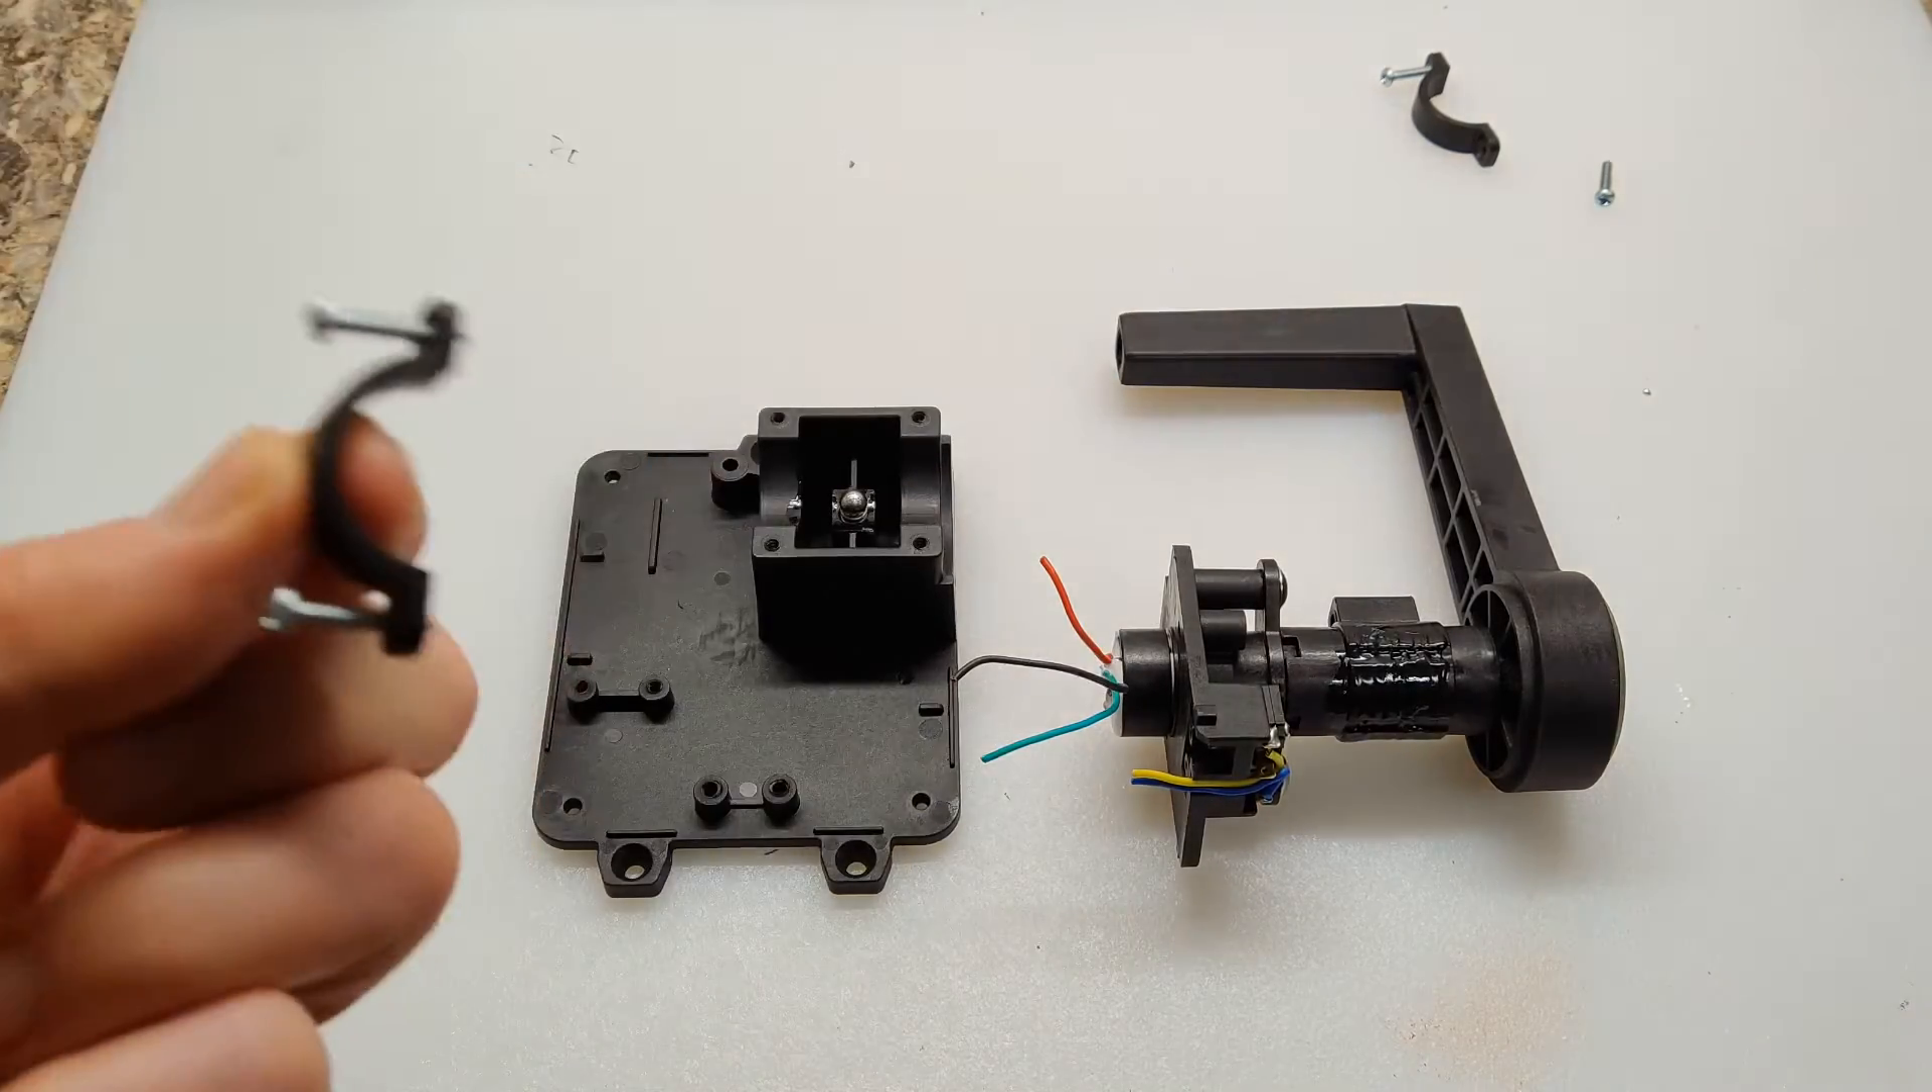Okay, so I've removed these two clamps.